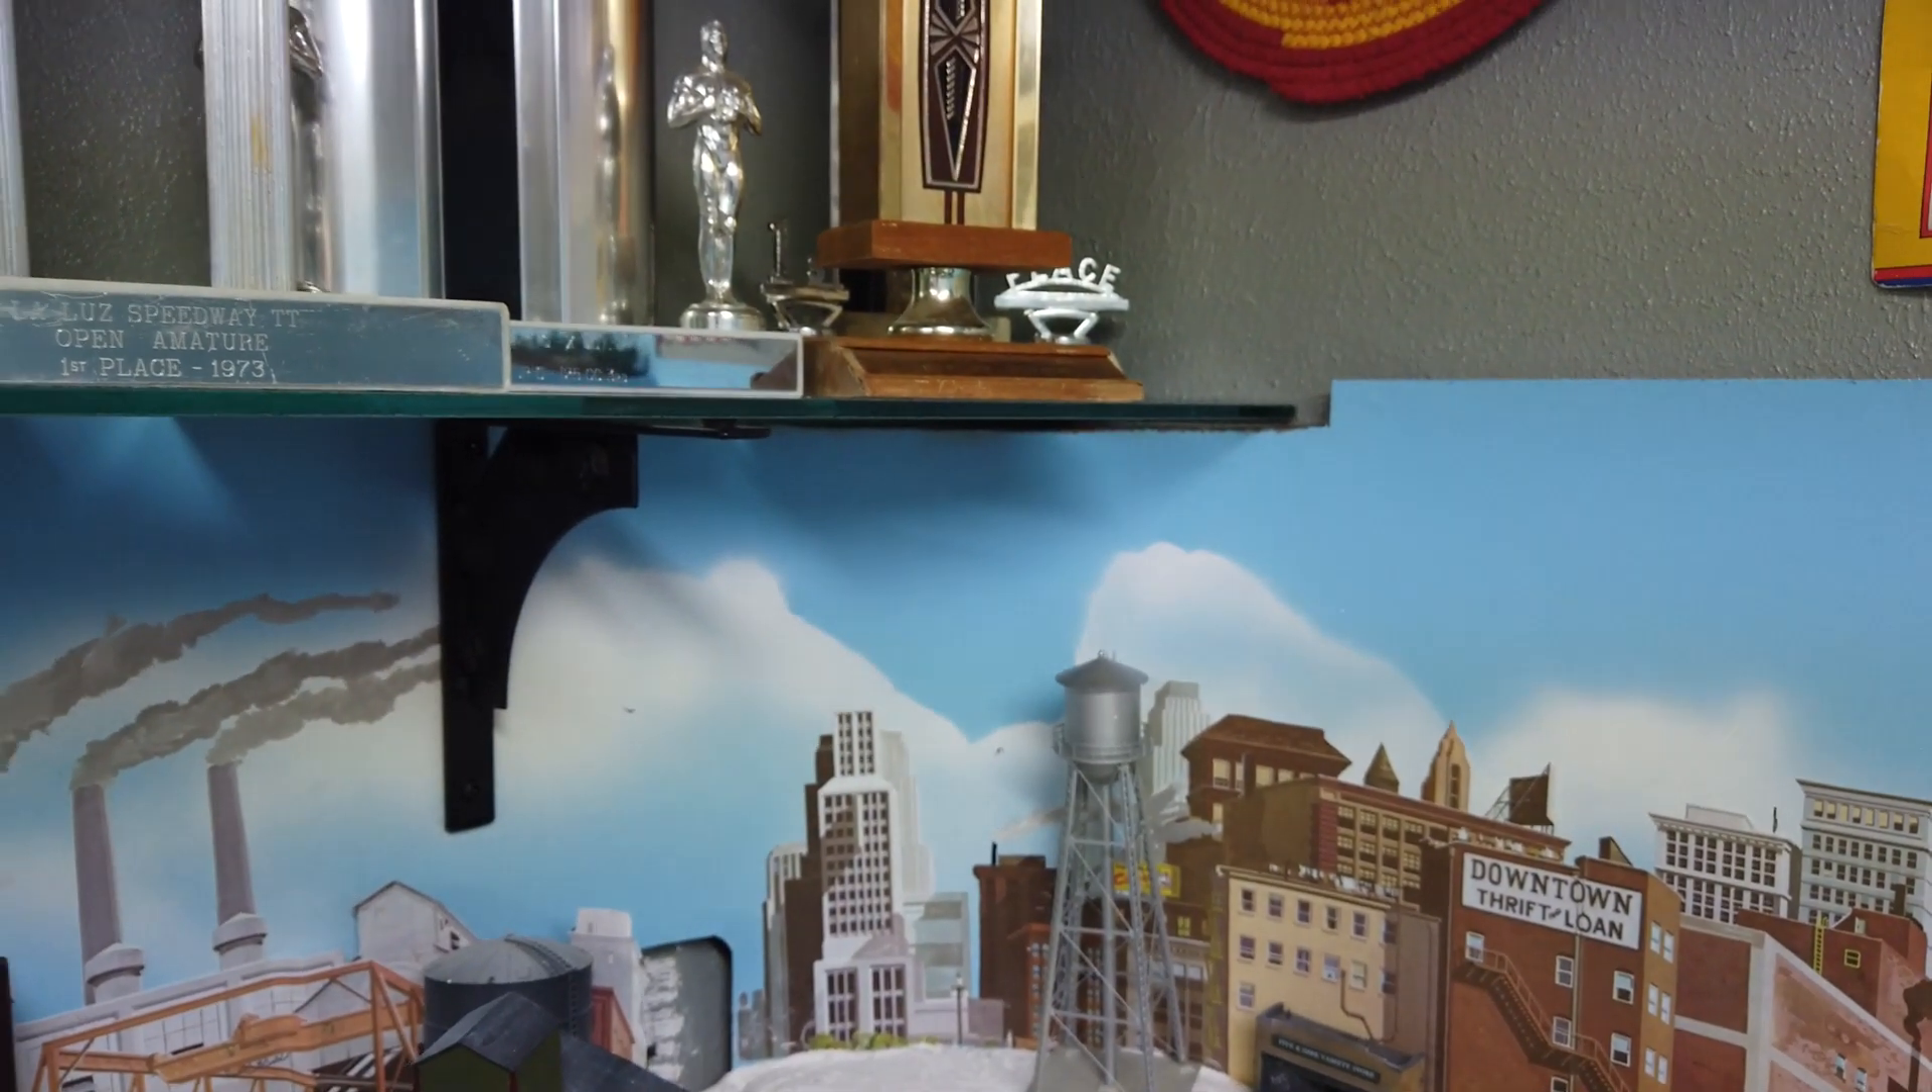When i put the brackets up to clear the trophies um i realized that the glass was going to be below the level of the backdrop.